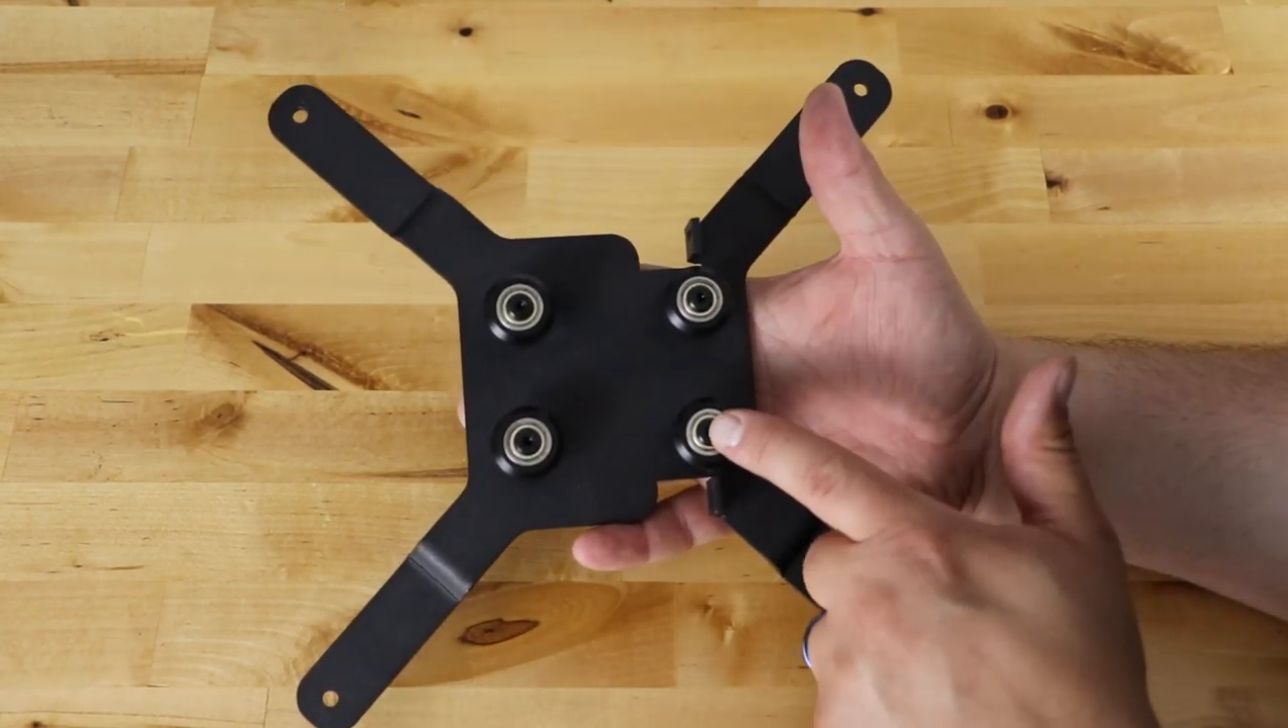So, now we have all four wheels on our bed carriage assembly. On the right side here, you have your eccentric nuts.